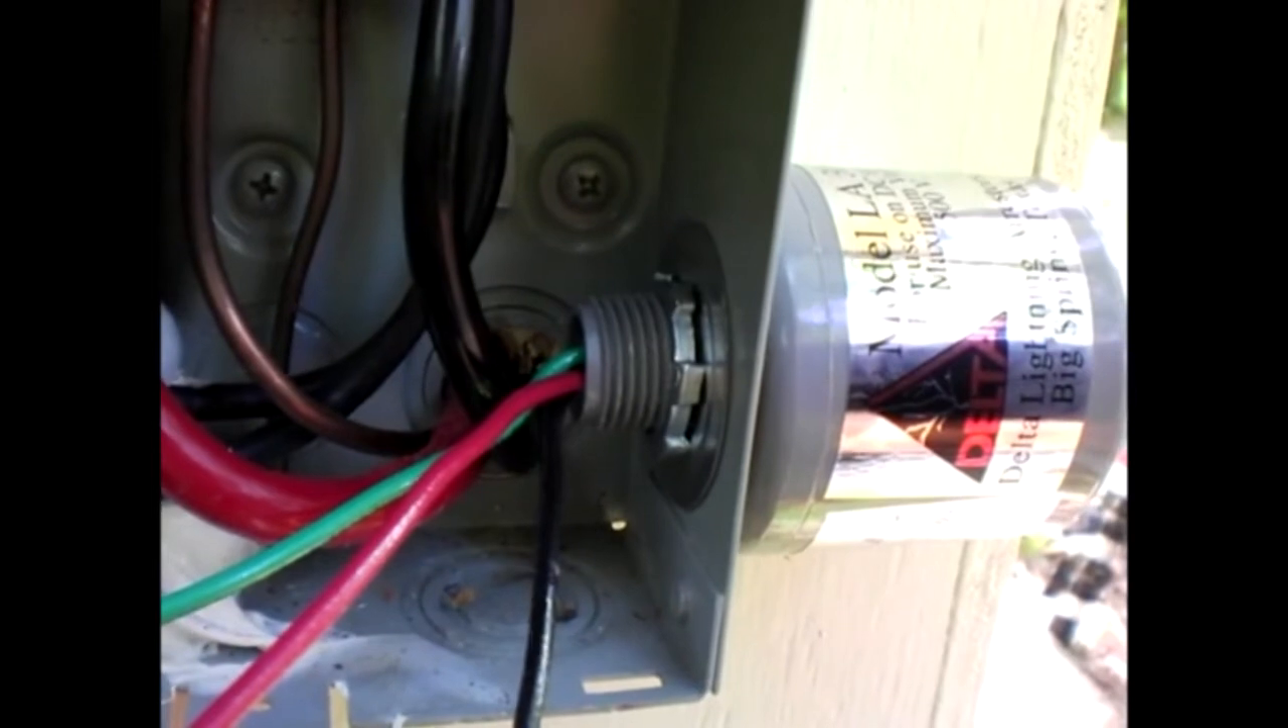Now that we've got our nut and washer in place, don't over tighten it, because we do have plastic threads there.